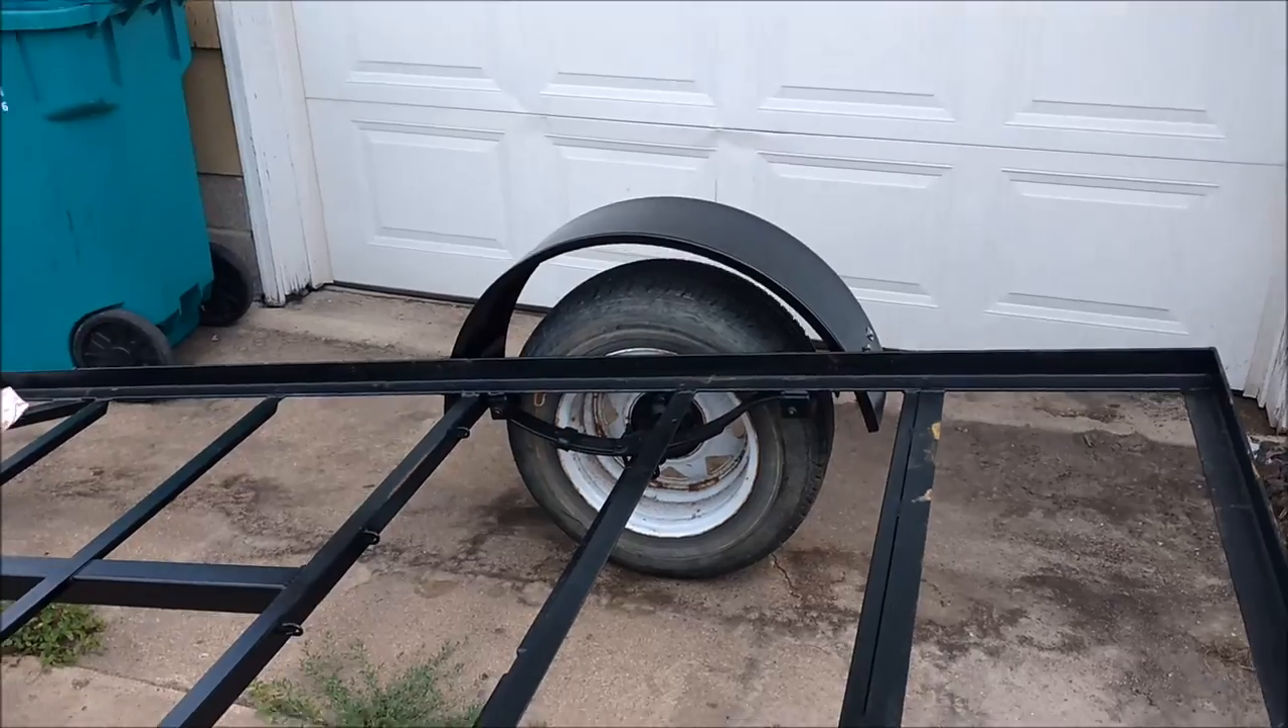Well, we got the fenders on. Mounted up. And painted even.